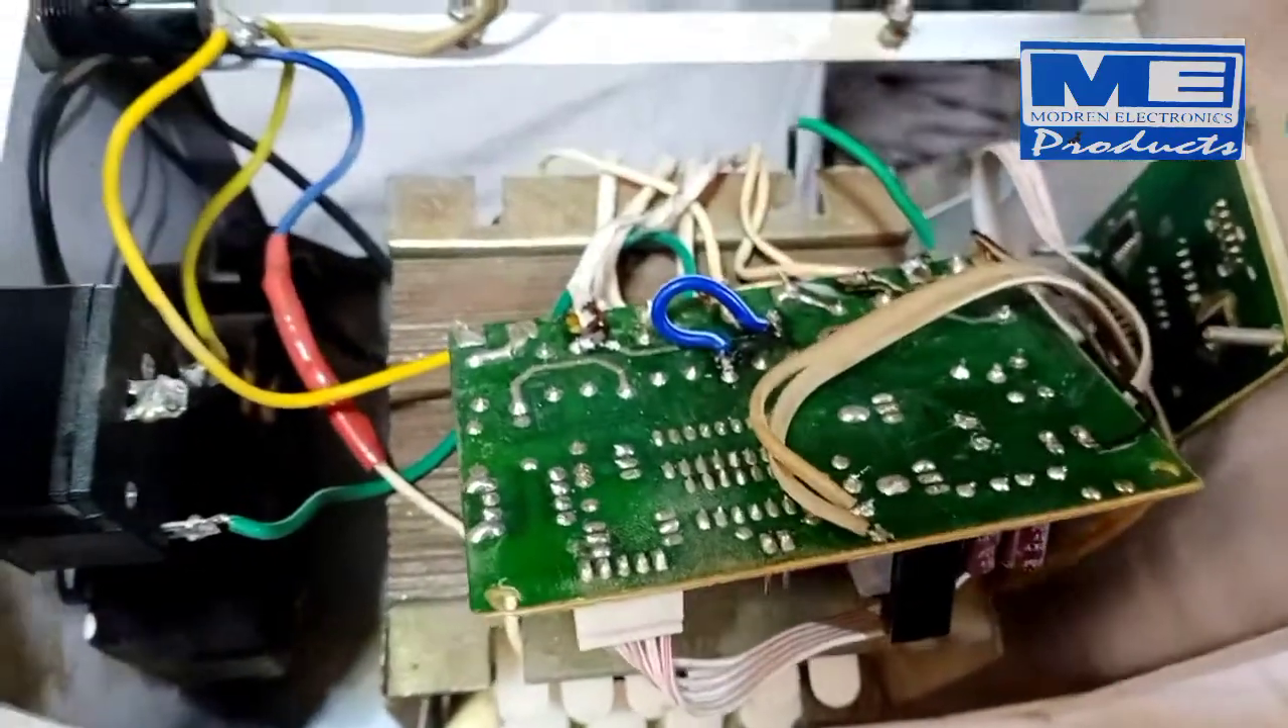یہ دیکھیں ہم نے یہ جمپر لگا لیا ہے۔